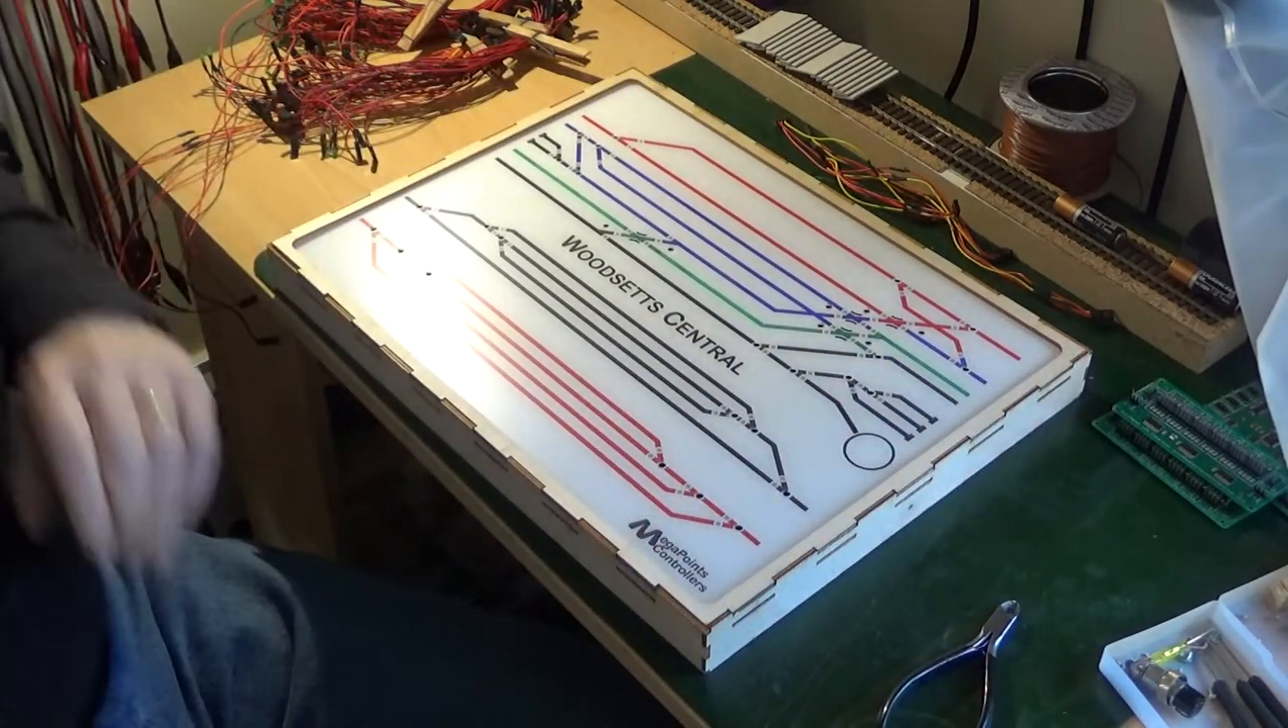That's the new panel in place.